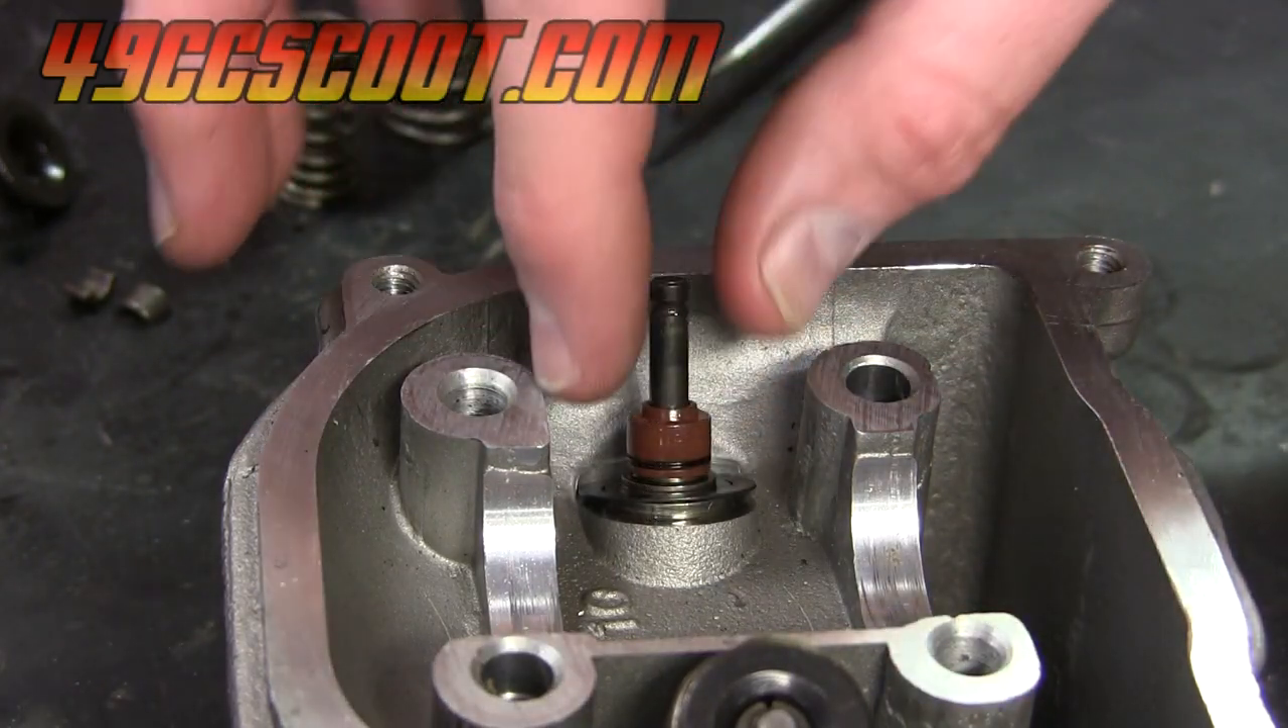Then hopefully you can see your valve is sticking through the head all the way up top.